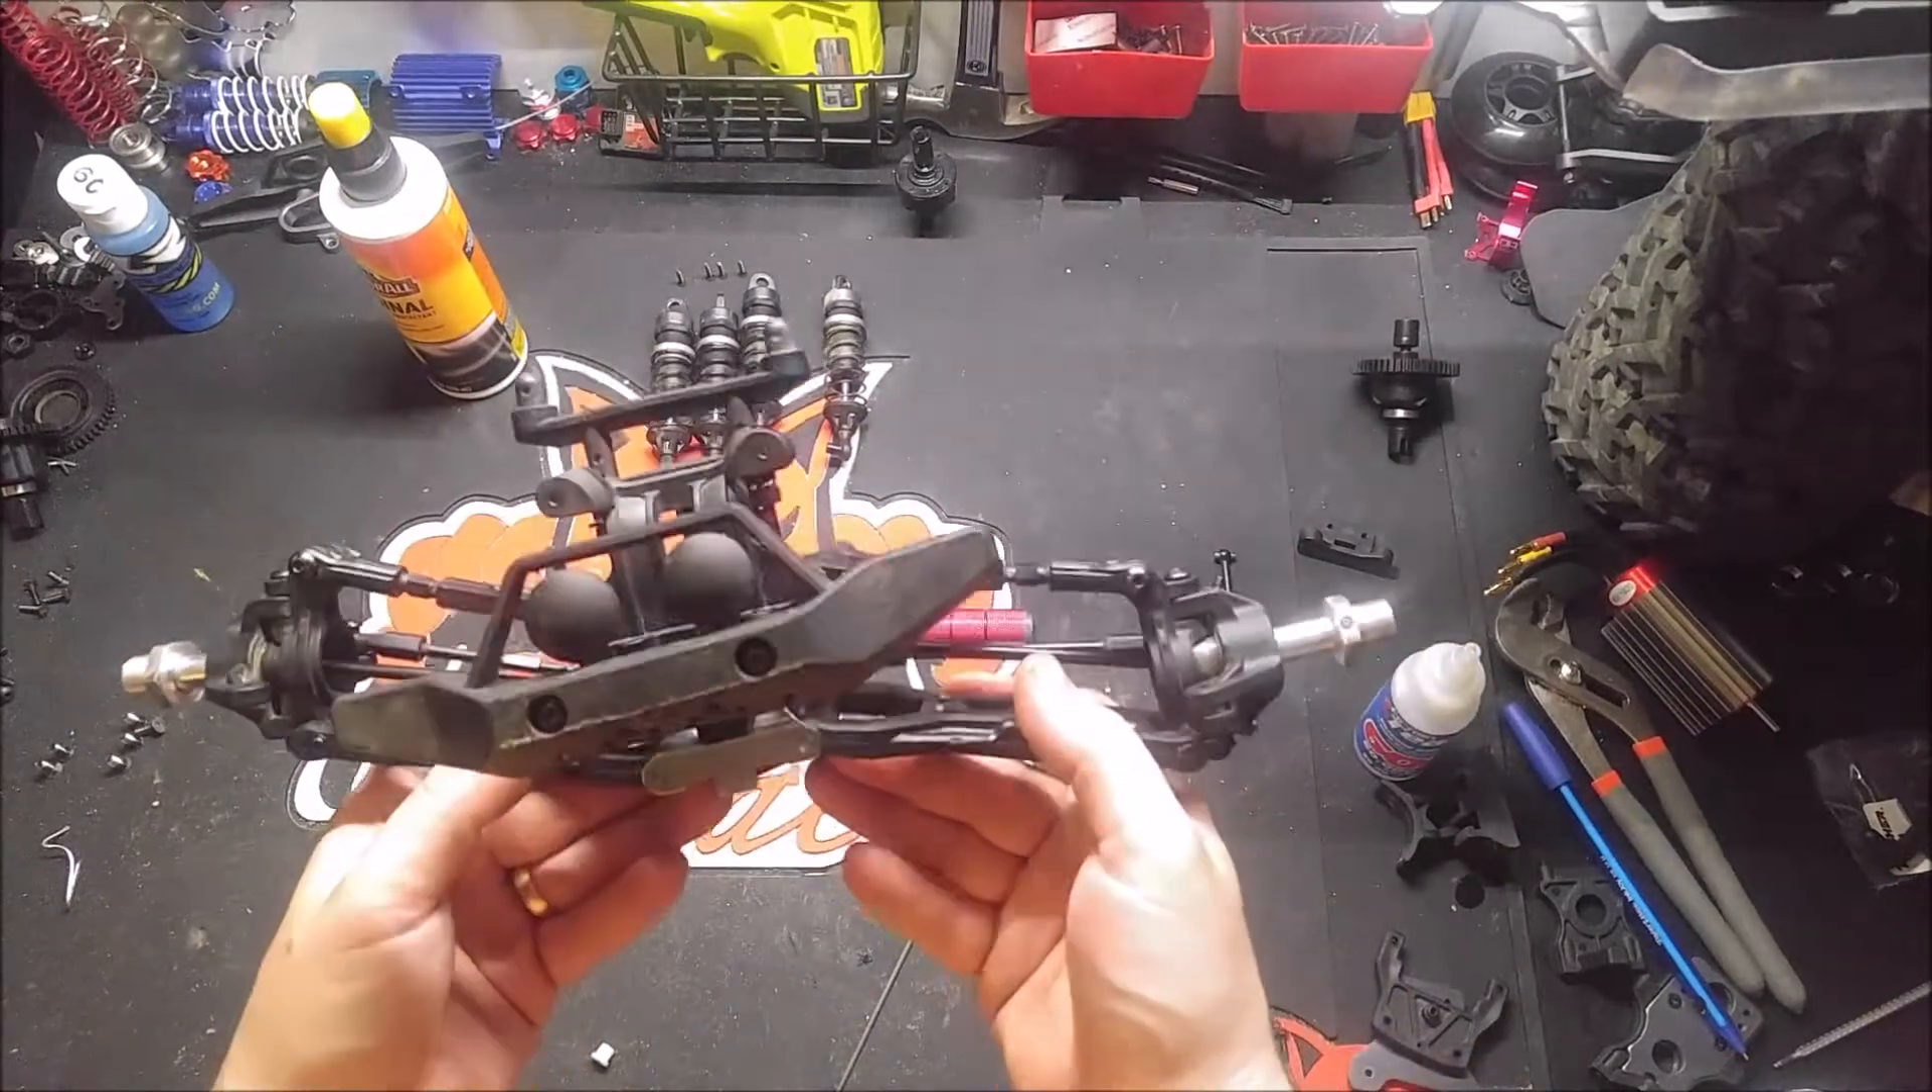And we got the whole rear pretty much back together.